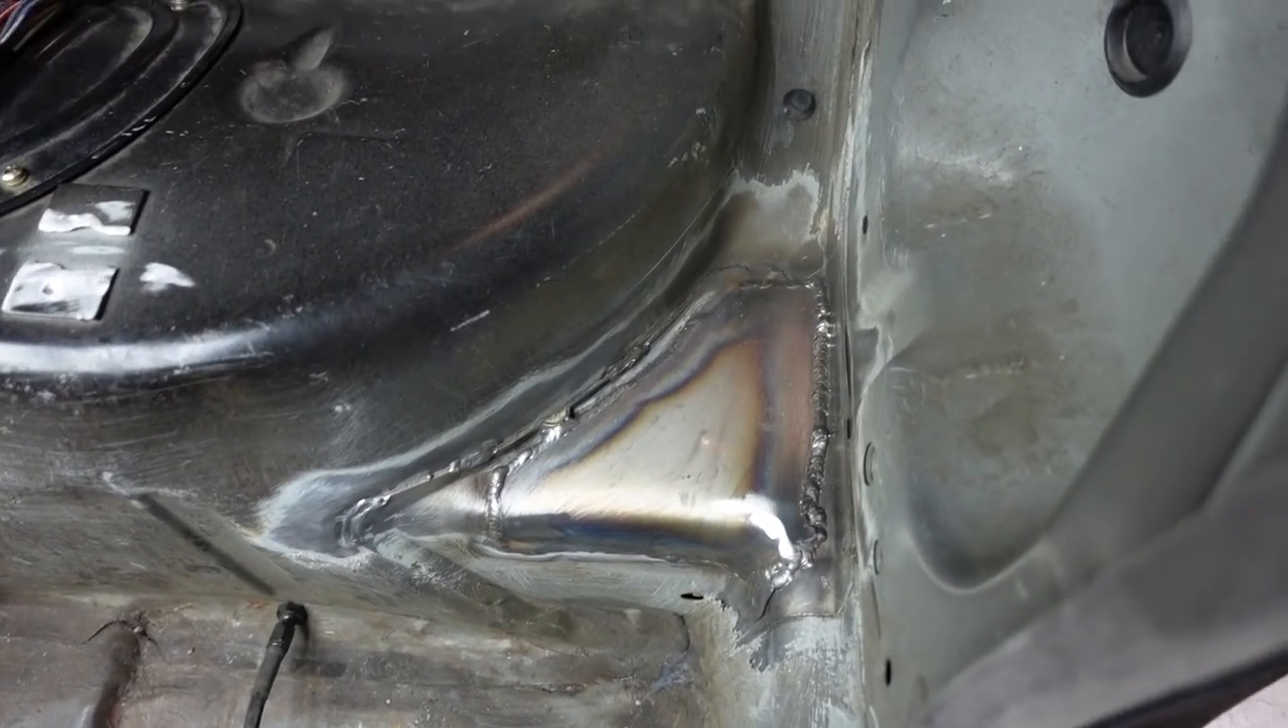I just finished welding the plates for the main hoops.